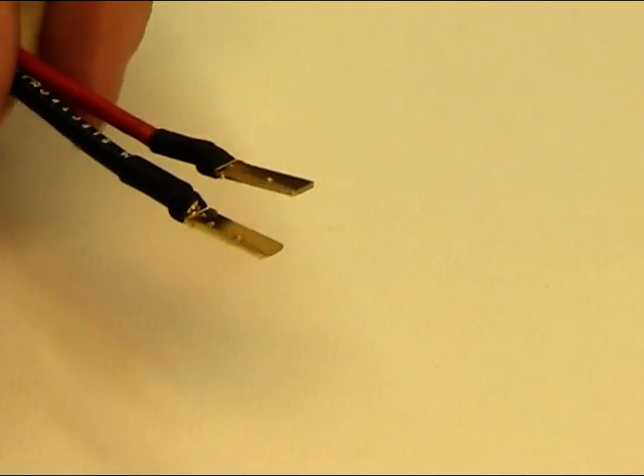You can see i've added some heat shrink just to tidy up the connections.